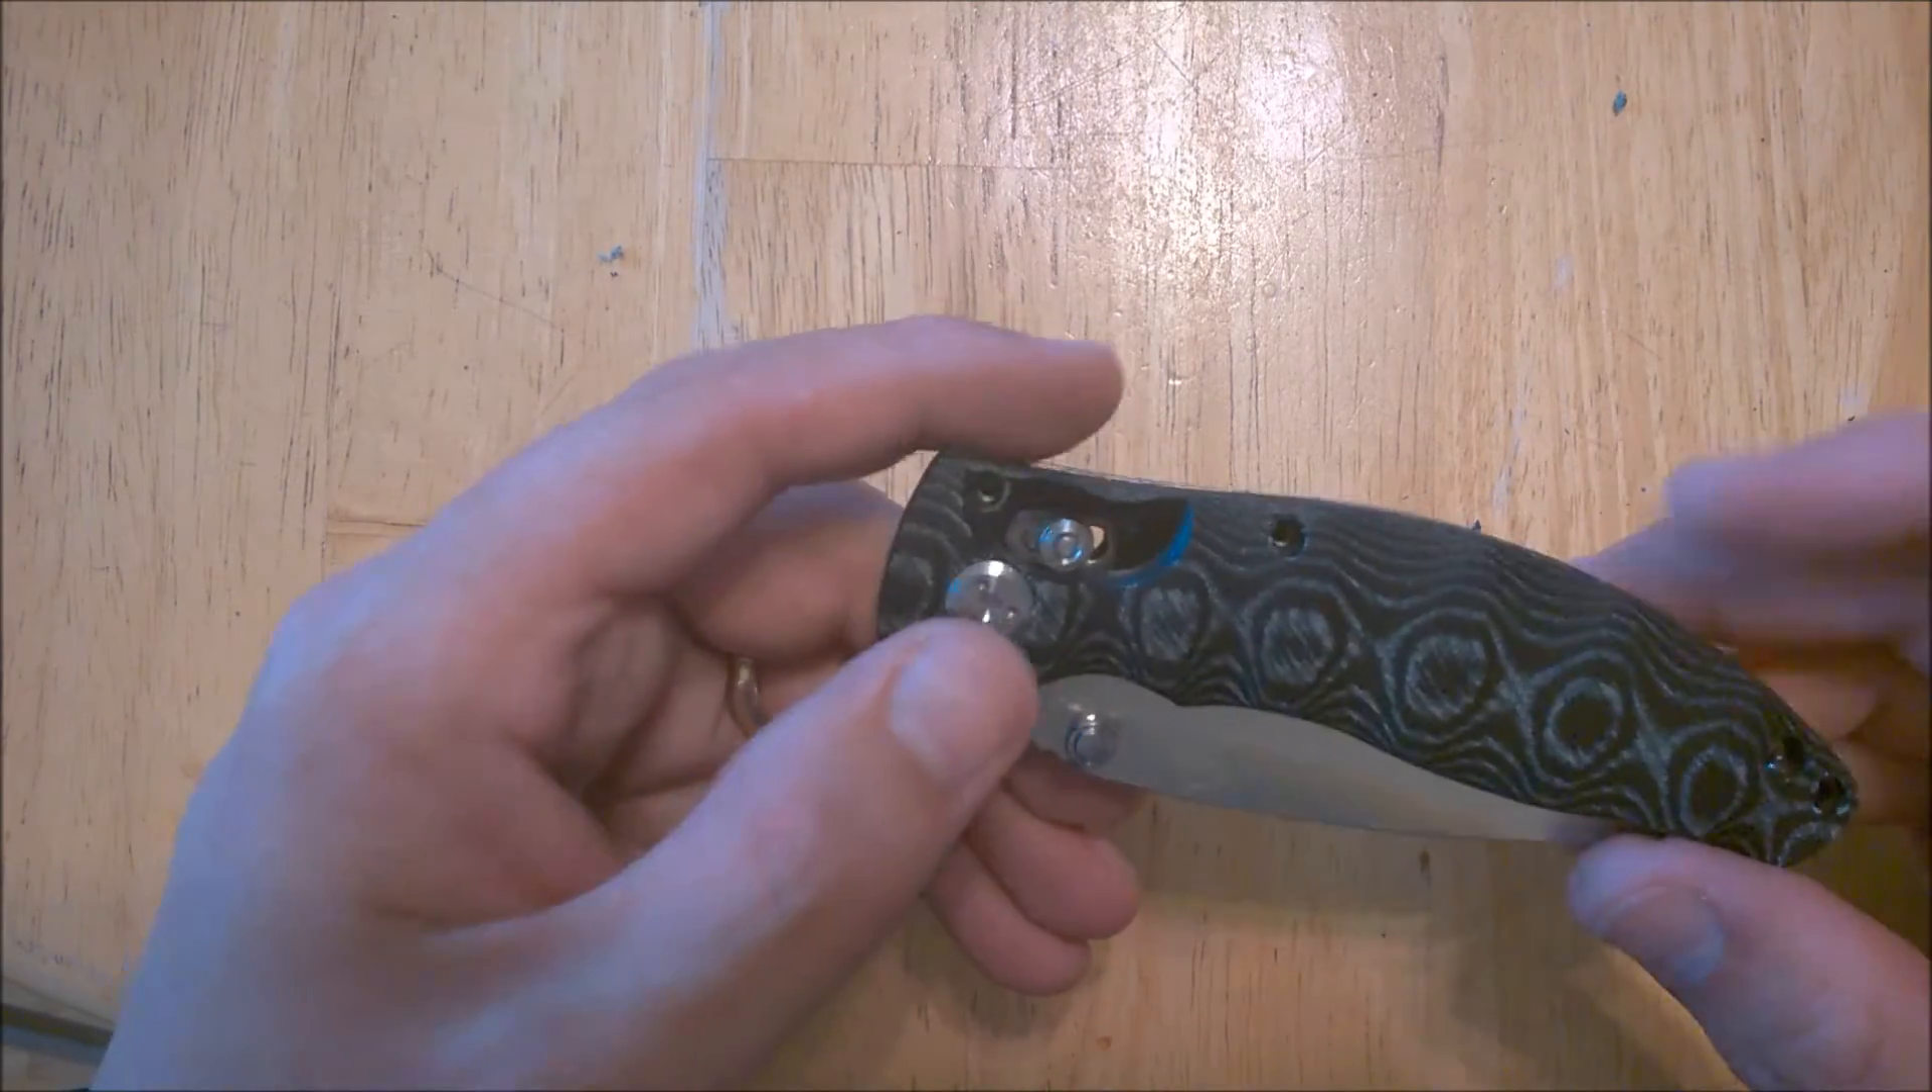Okay, so I've got it mostly together. I don't have the screws in the micarta yet.